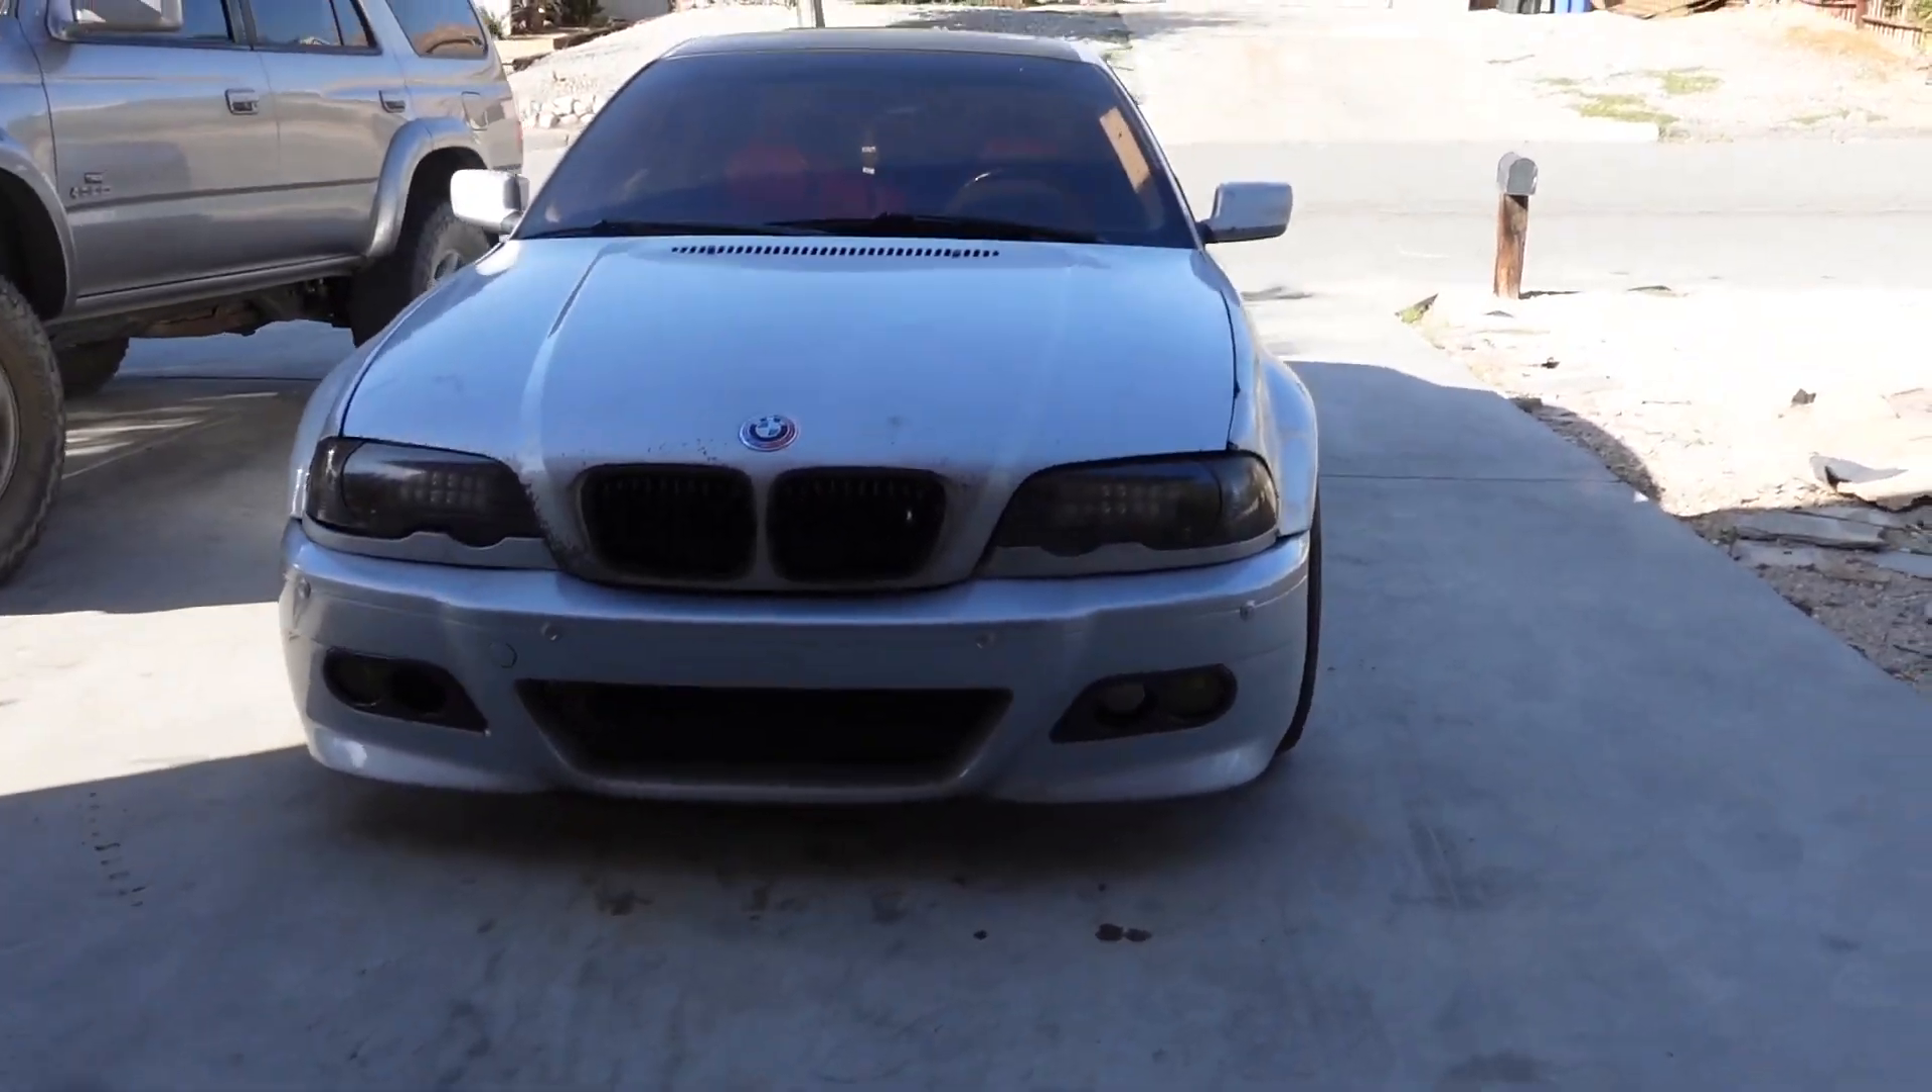We got our bumper painted and put on and it works.